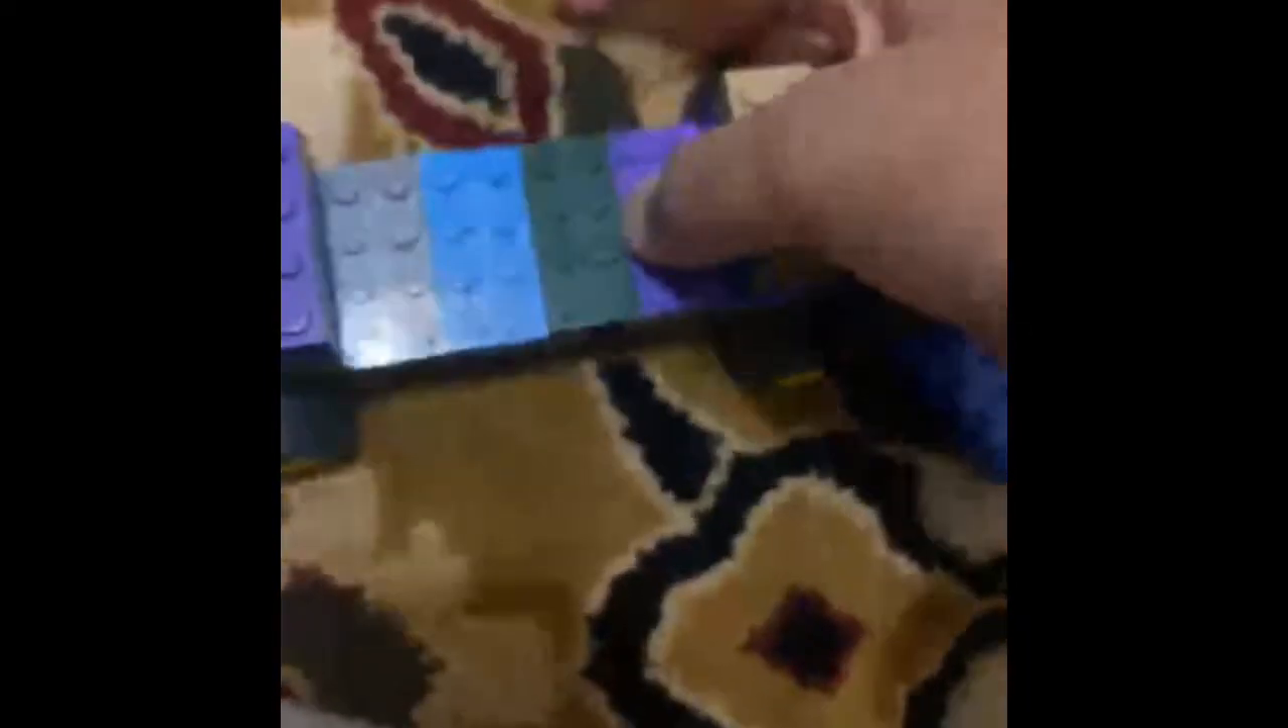All right so as you can see i attached some lego bricks onto the four by twelve so it looks like this.